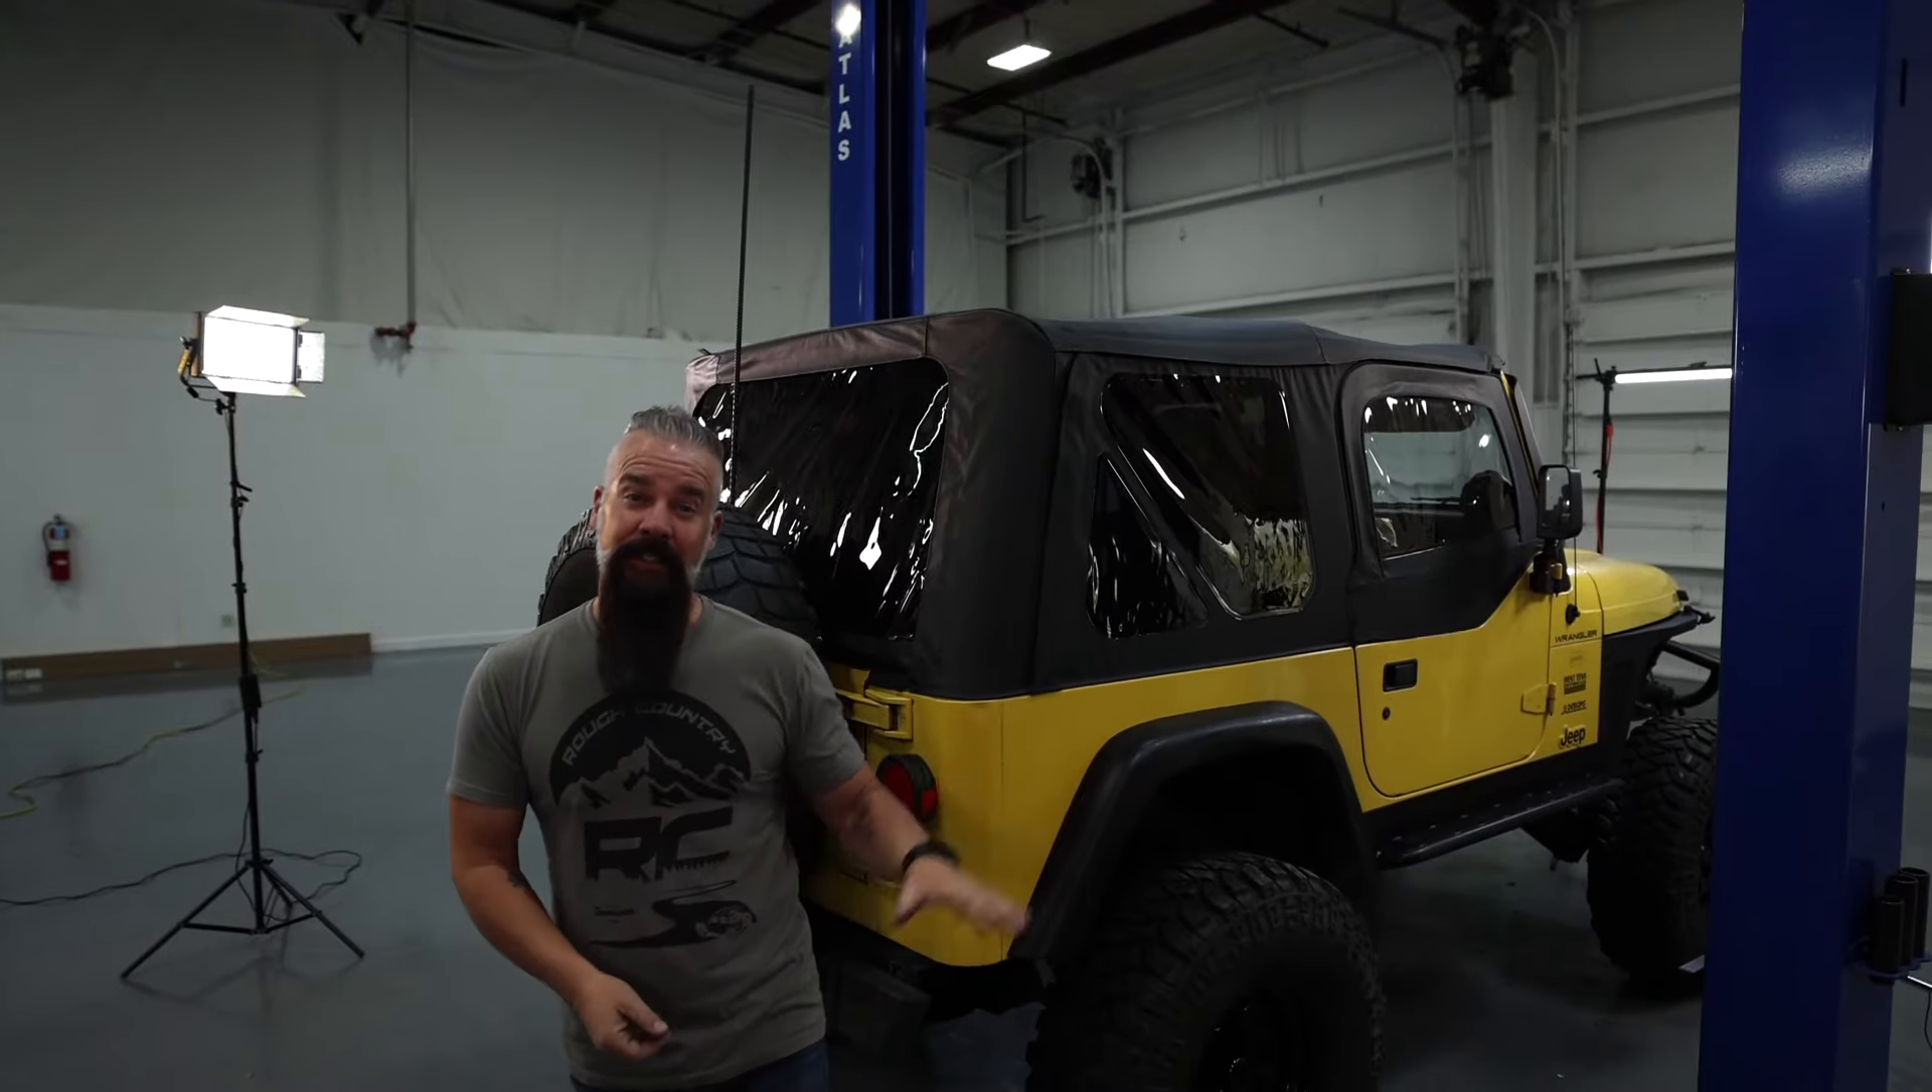And that completes the installation of the soft top with half door uppers on this Jeep TJ.